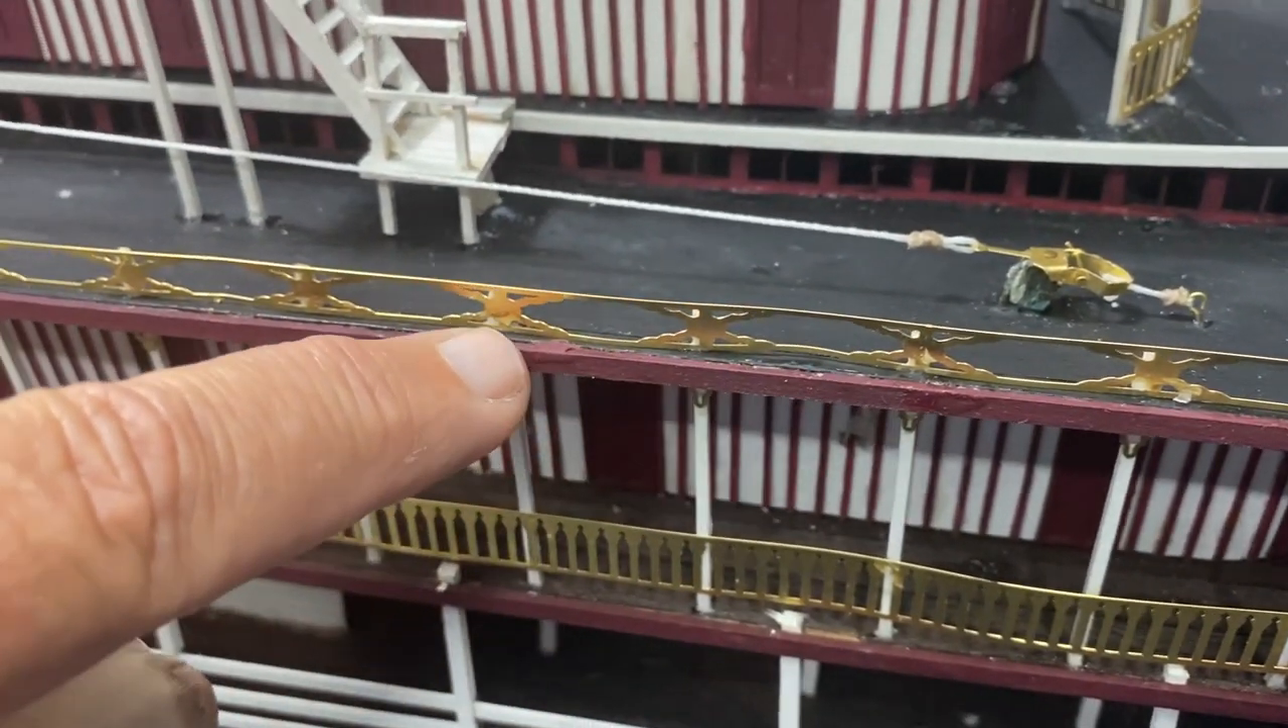I do like on this brush you'll notice that the design is put right where there's a support post so that worked out real well and it did all match up.